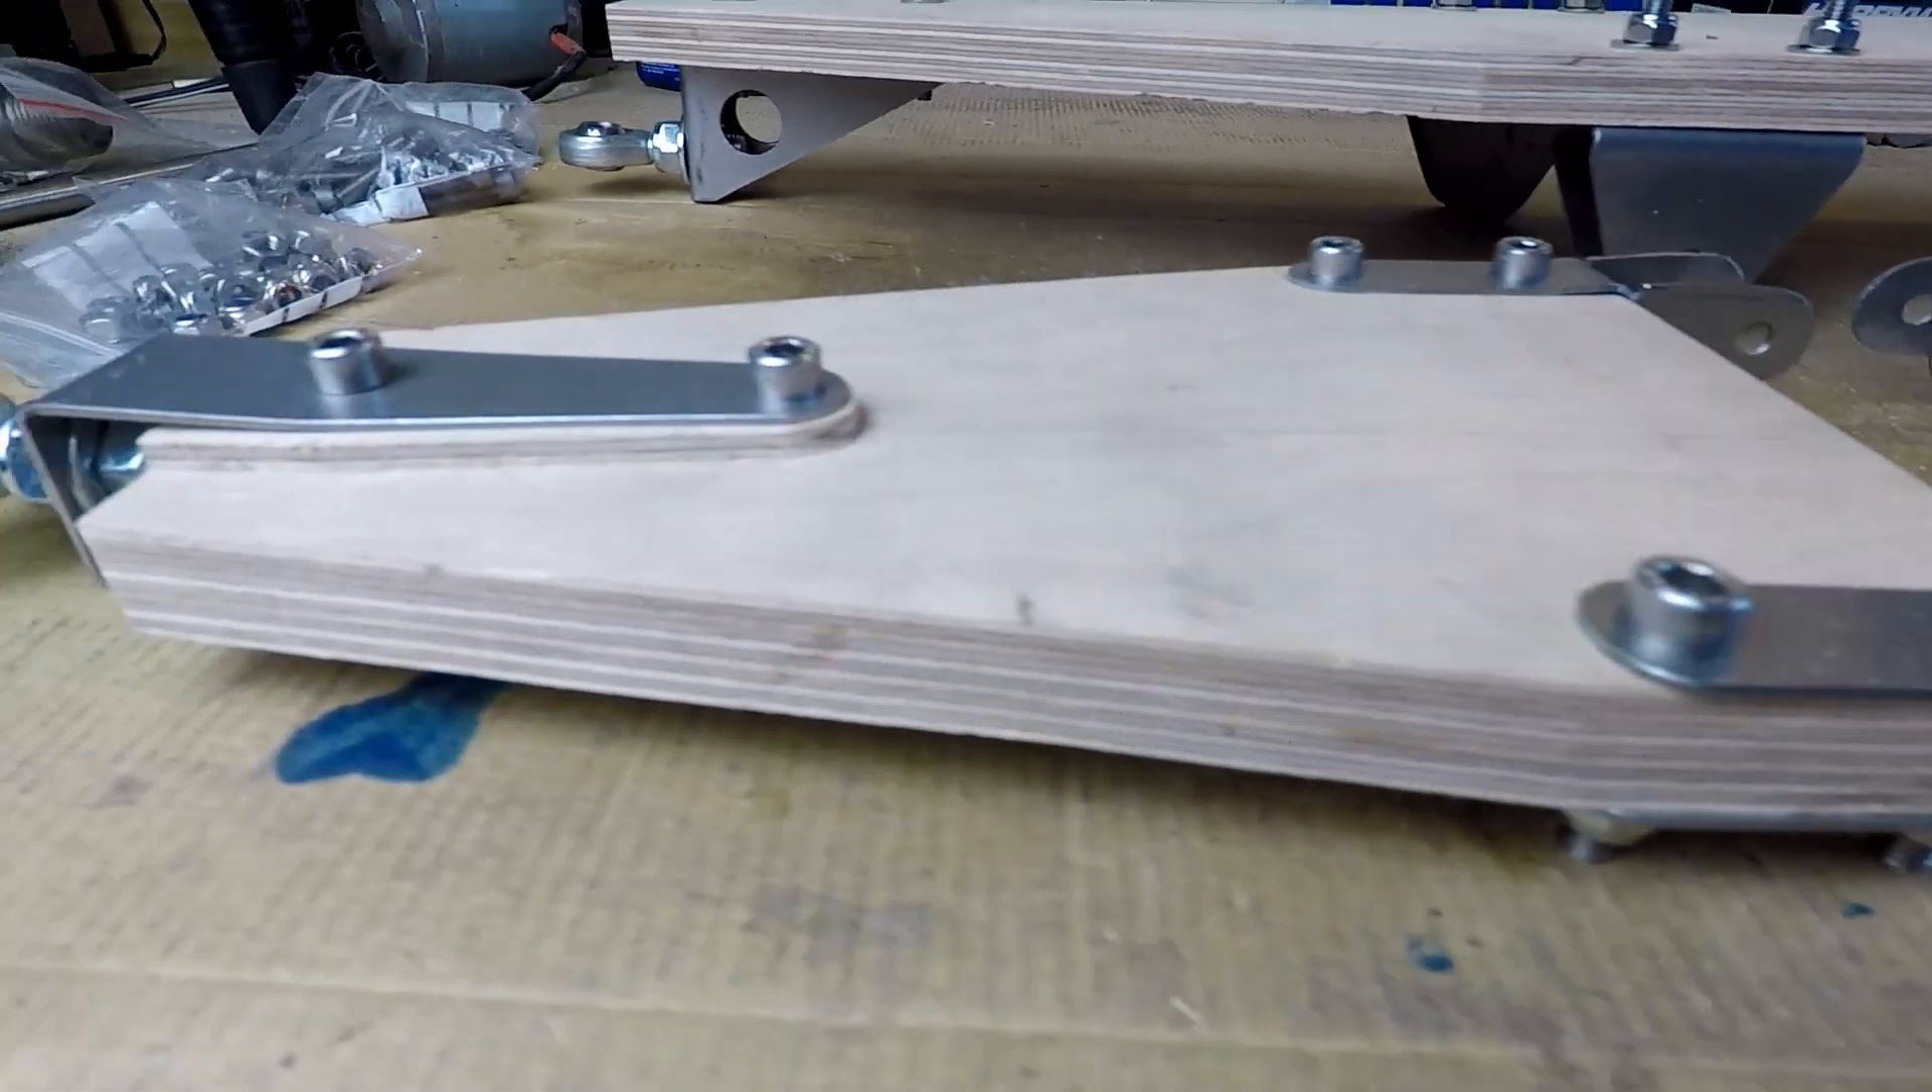So these are all the sheet metal components bent up and bolted into place.